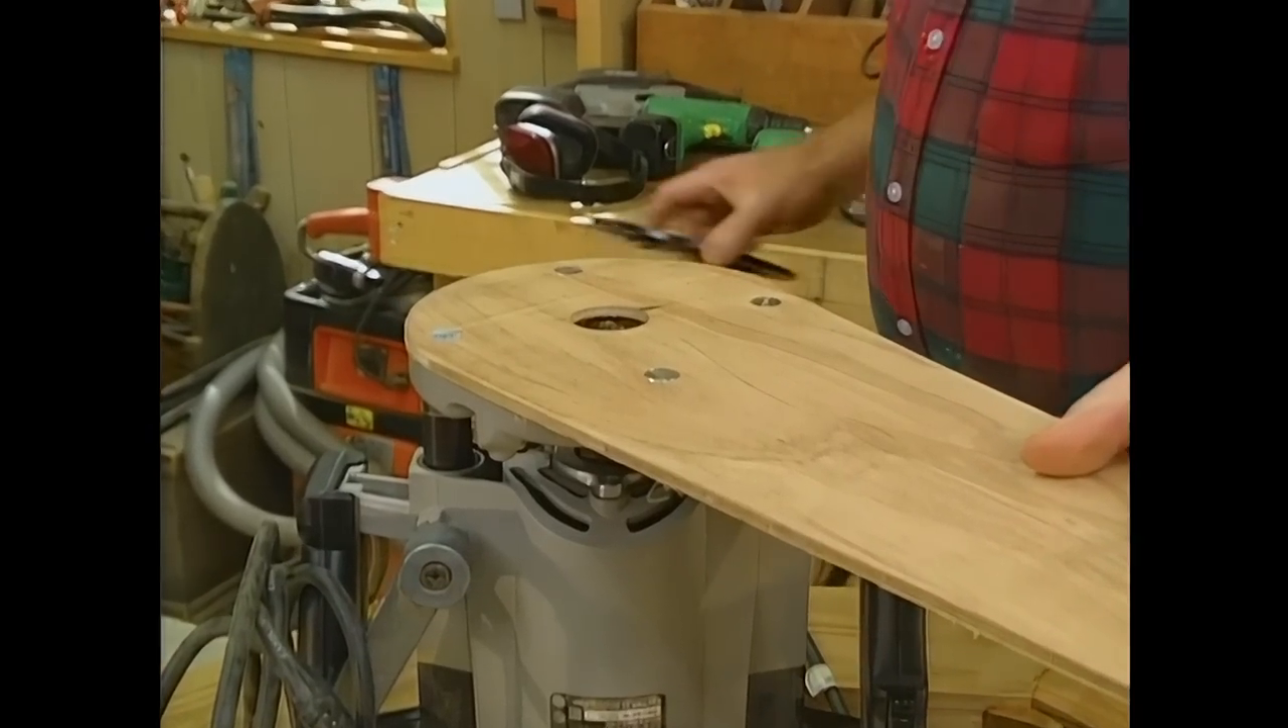The next part of the jig is this extended base plate that I've installed on my router.